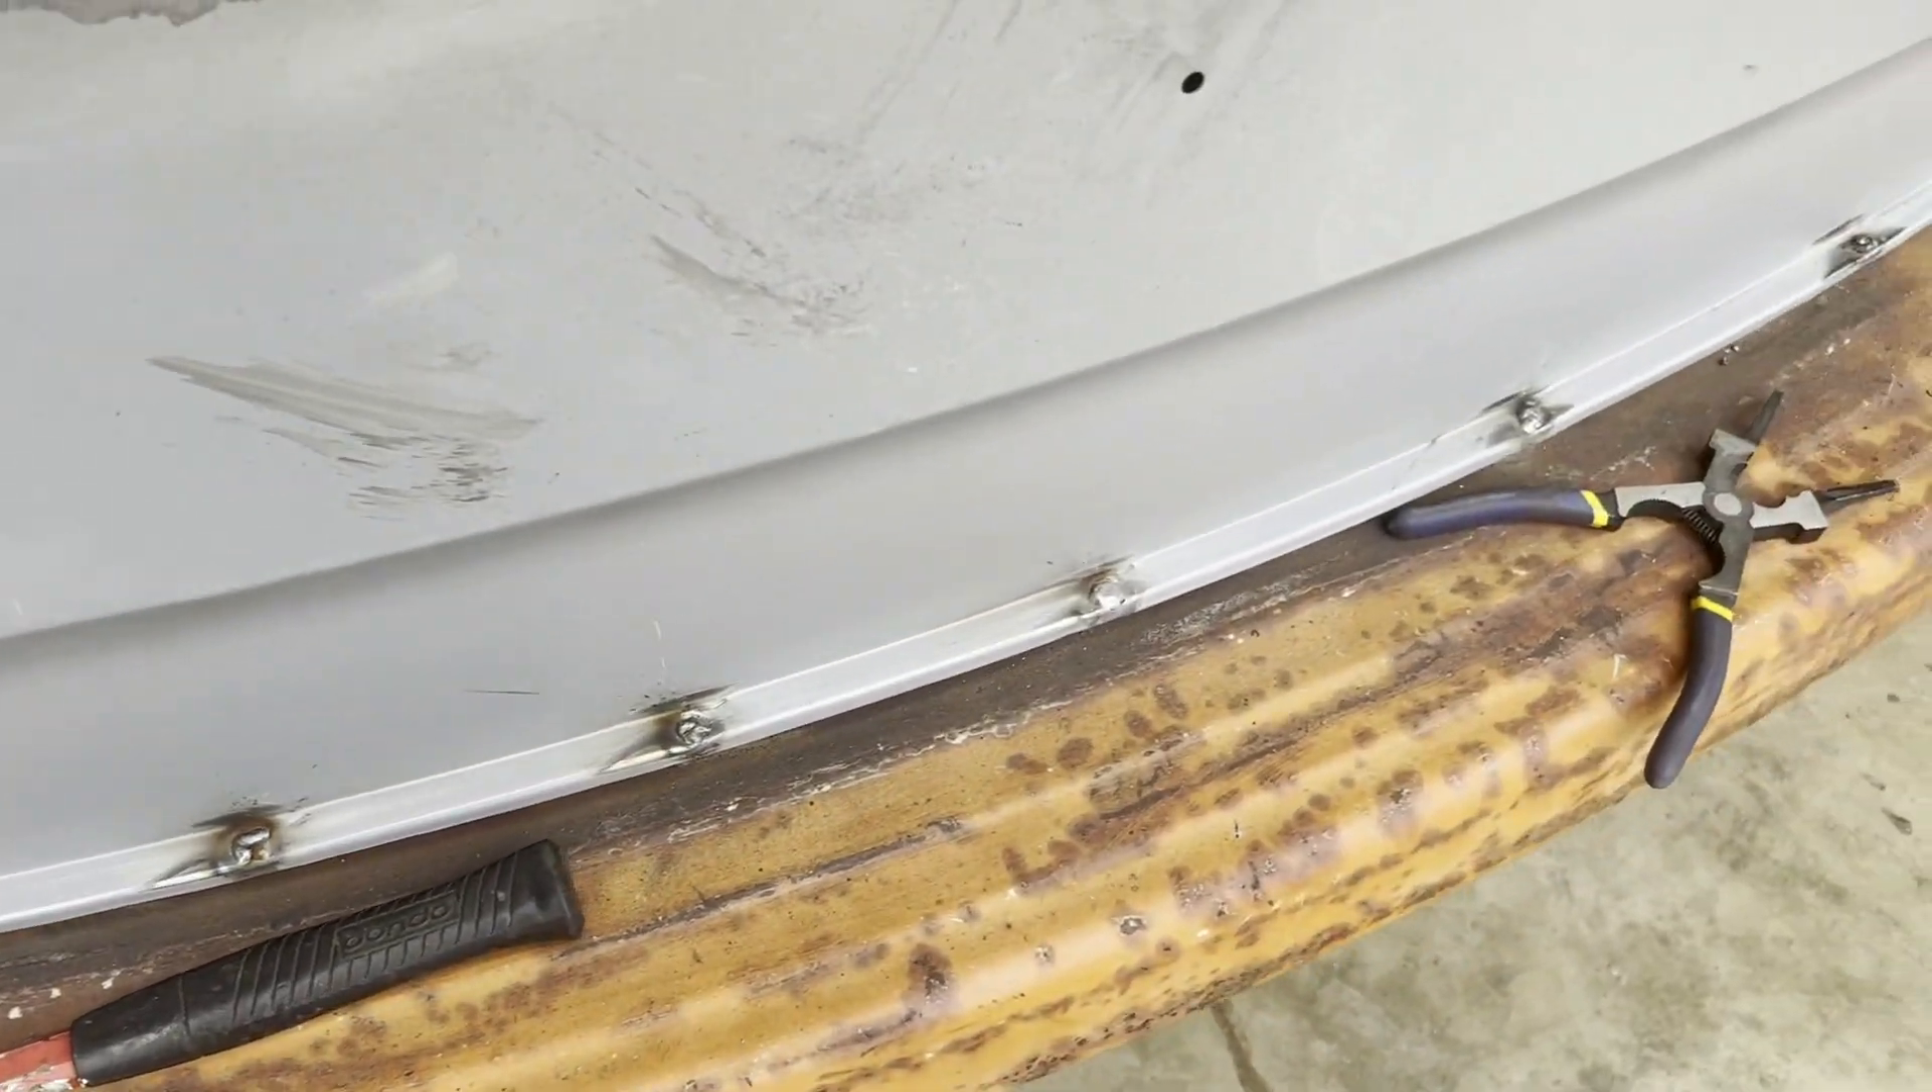Got my spot welds in.